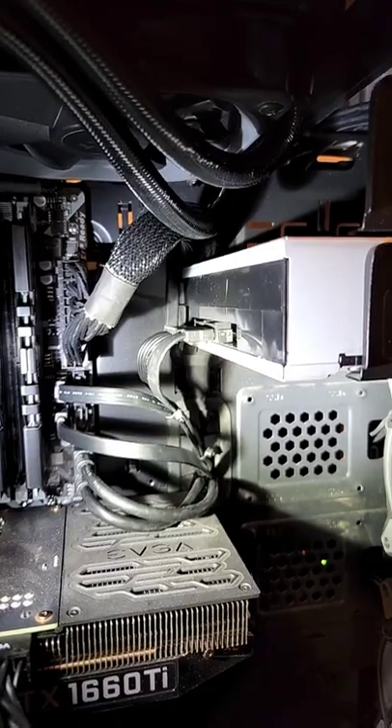And the disk drive is now installed. And as you can see, I kind of made an adjustment to the cables only because that was really bugging me.